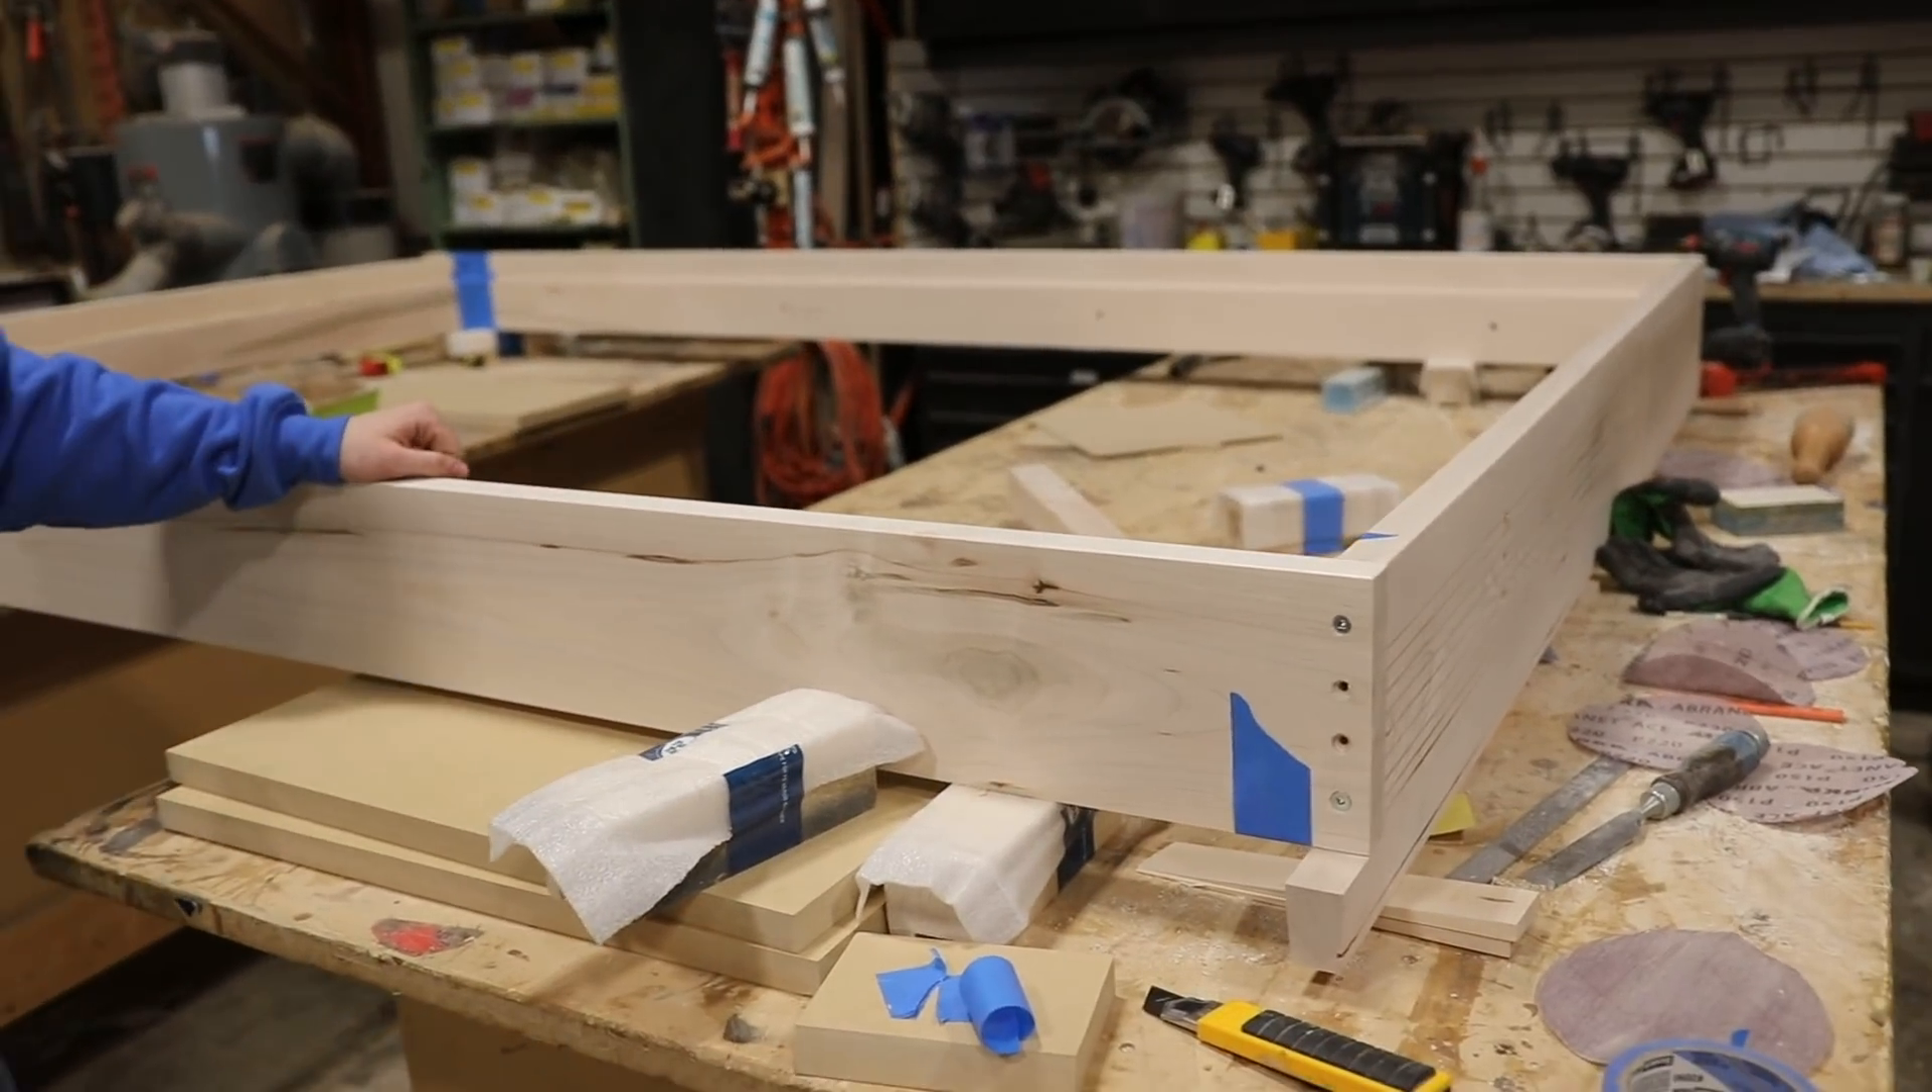Here's the frame. They've got everything all assembled here so far.